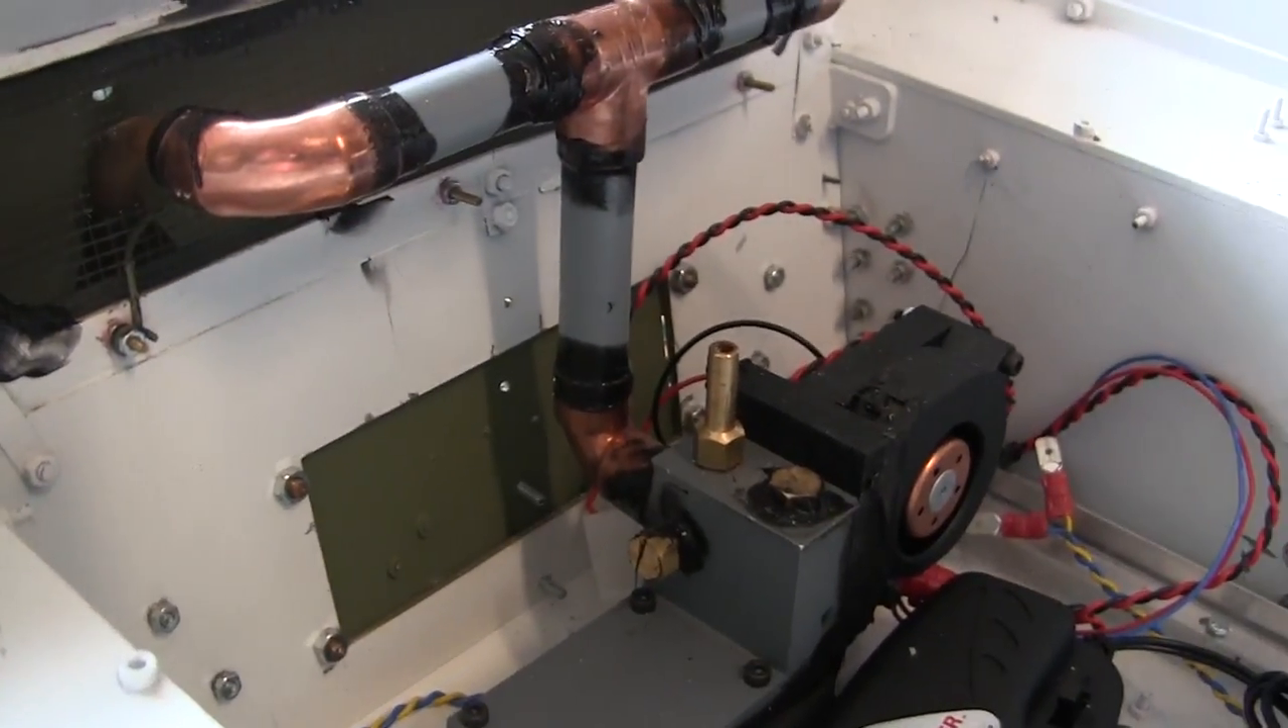And here's the completed smoke system now fully mounted to the model and awaiting its electrical connections.